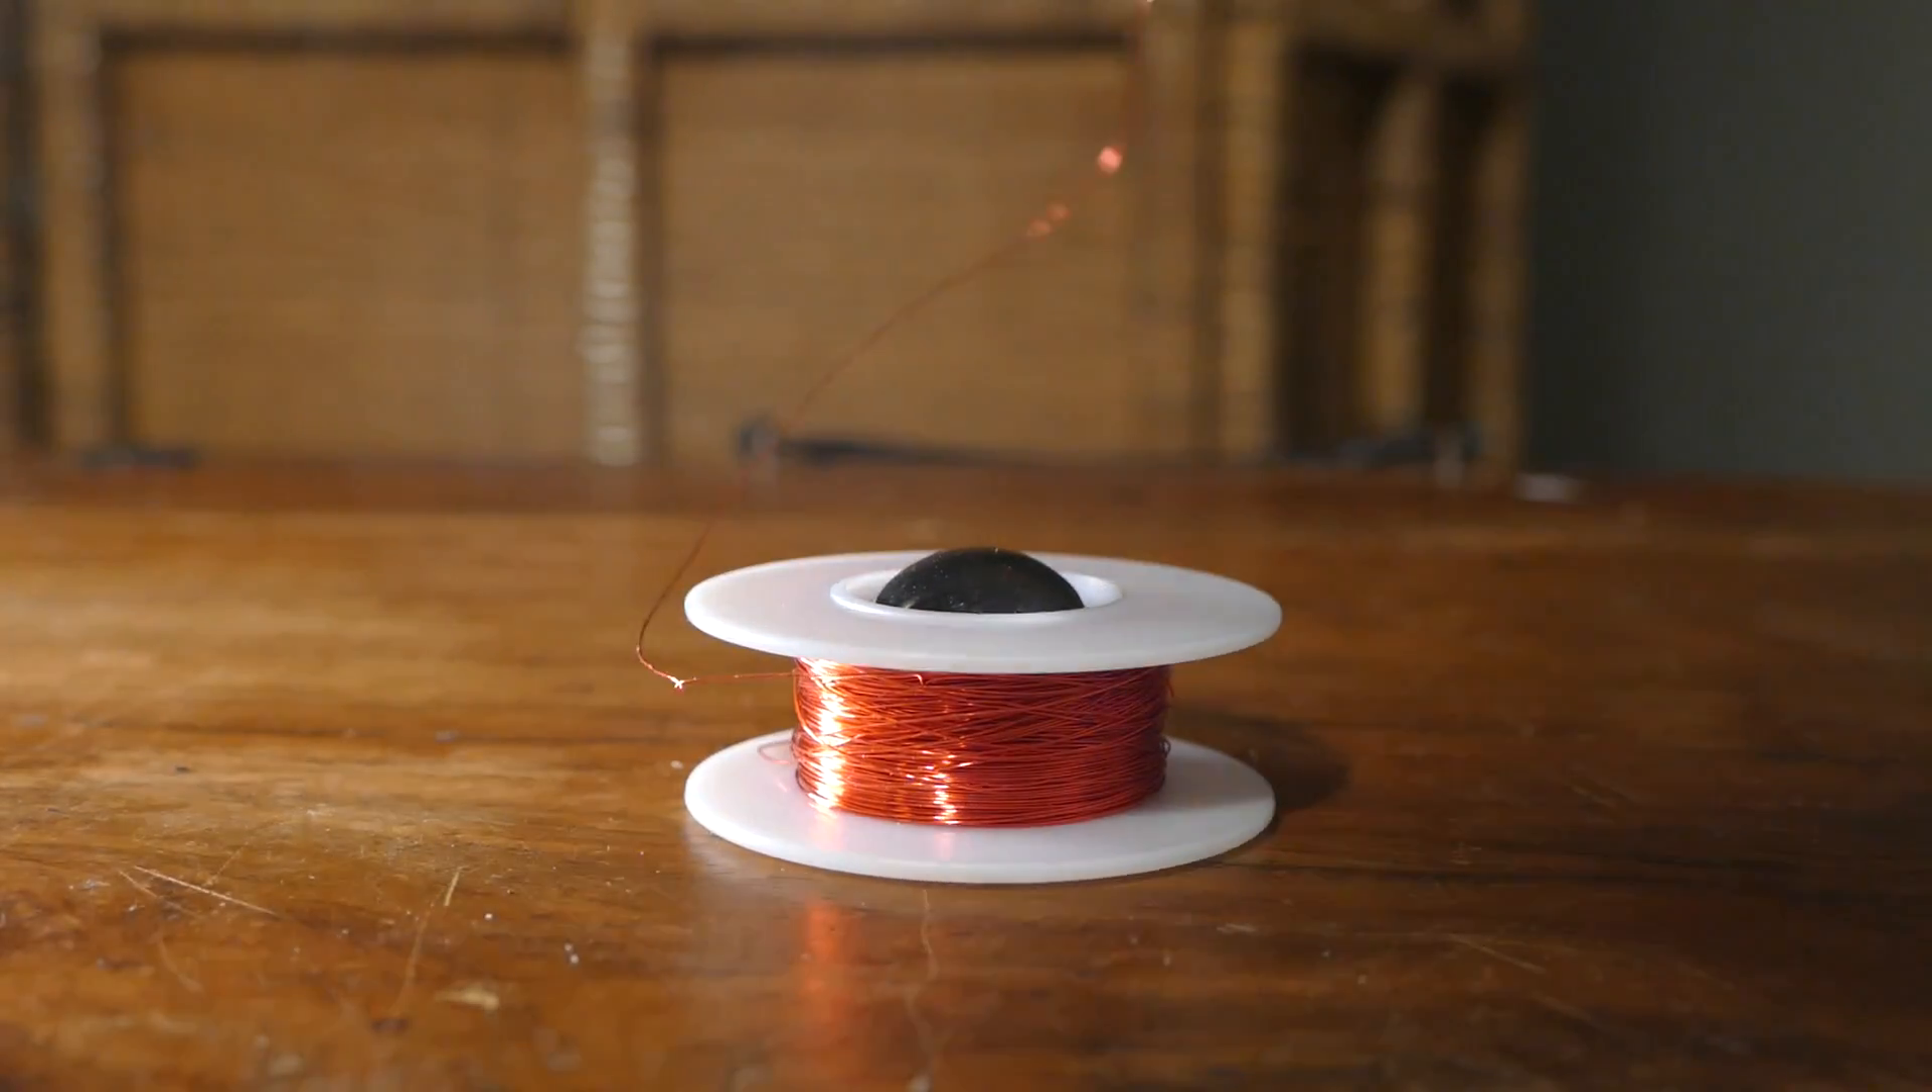Now, you're going to need to somehow put the magnet inside the copper wire. In my case, I don't even have to take it off the spool because my magnet fits perfectly inside.